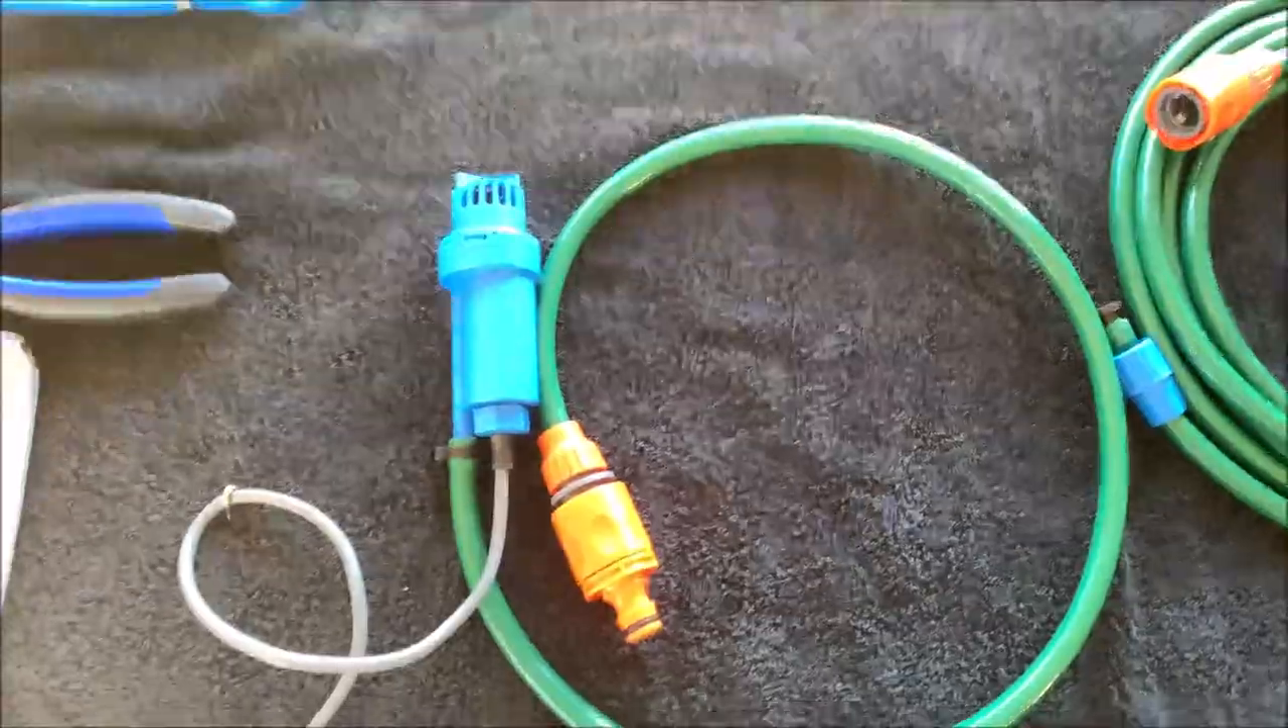So now I've gone ahead and added the garden hose joiner onto the end.